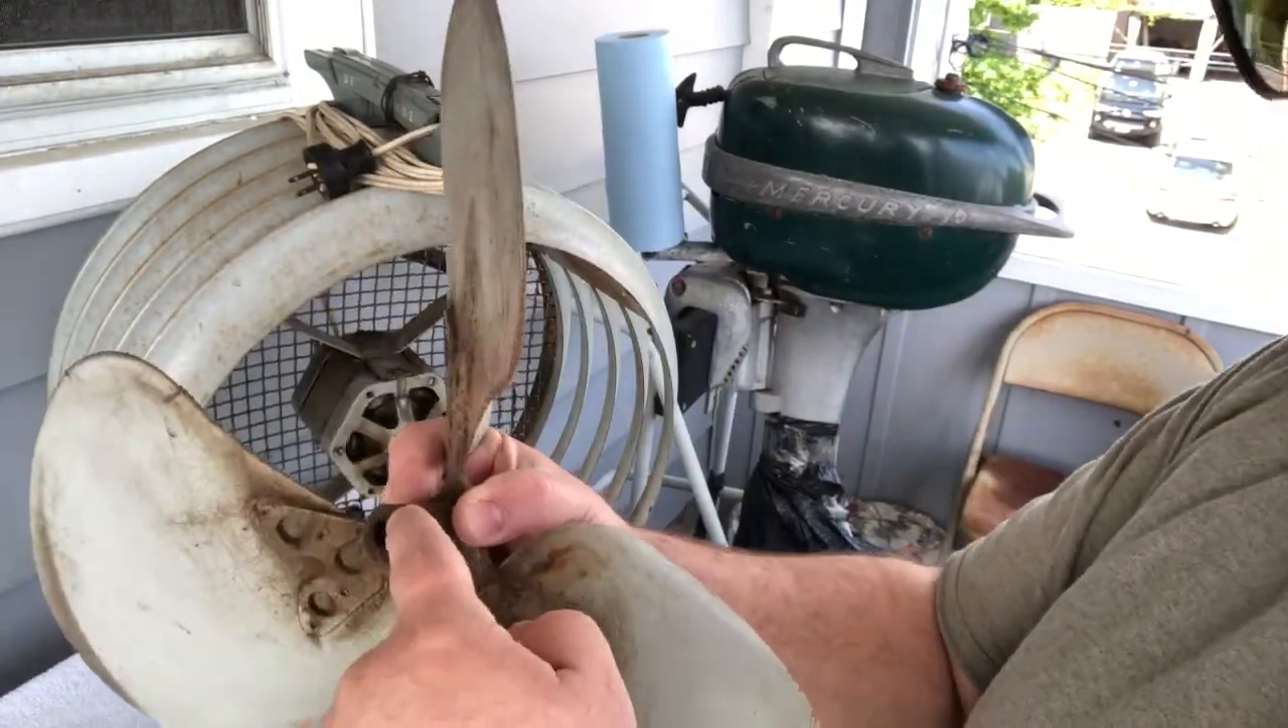All right blades came right off no puller.